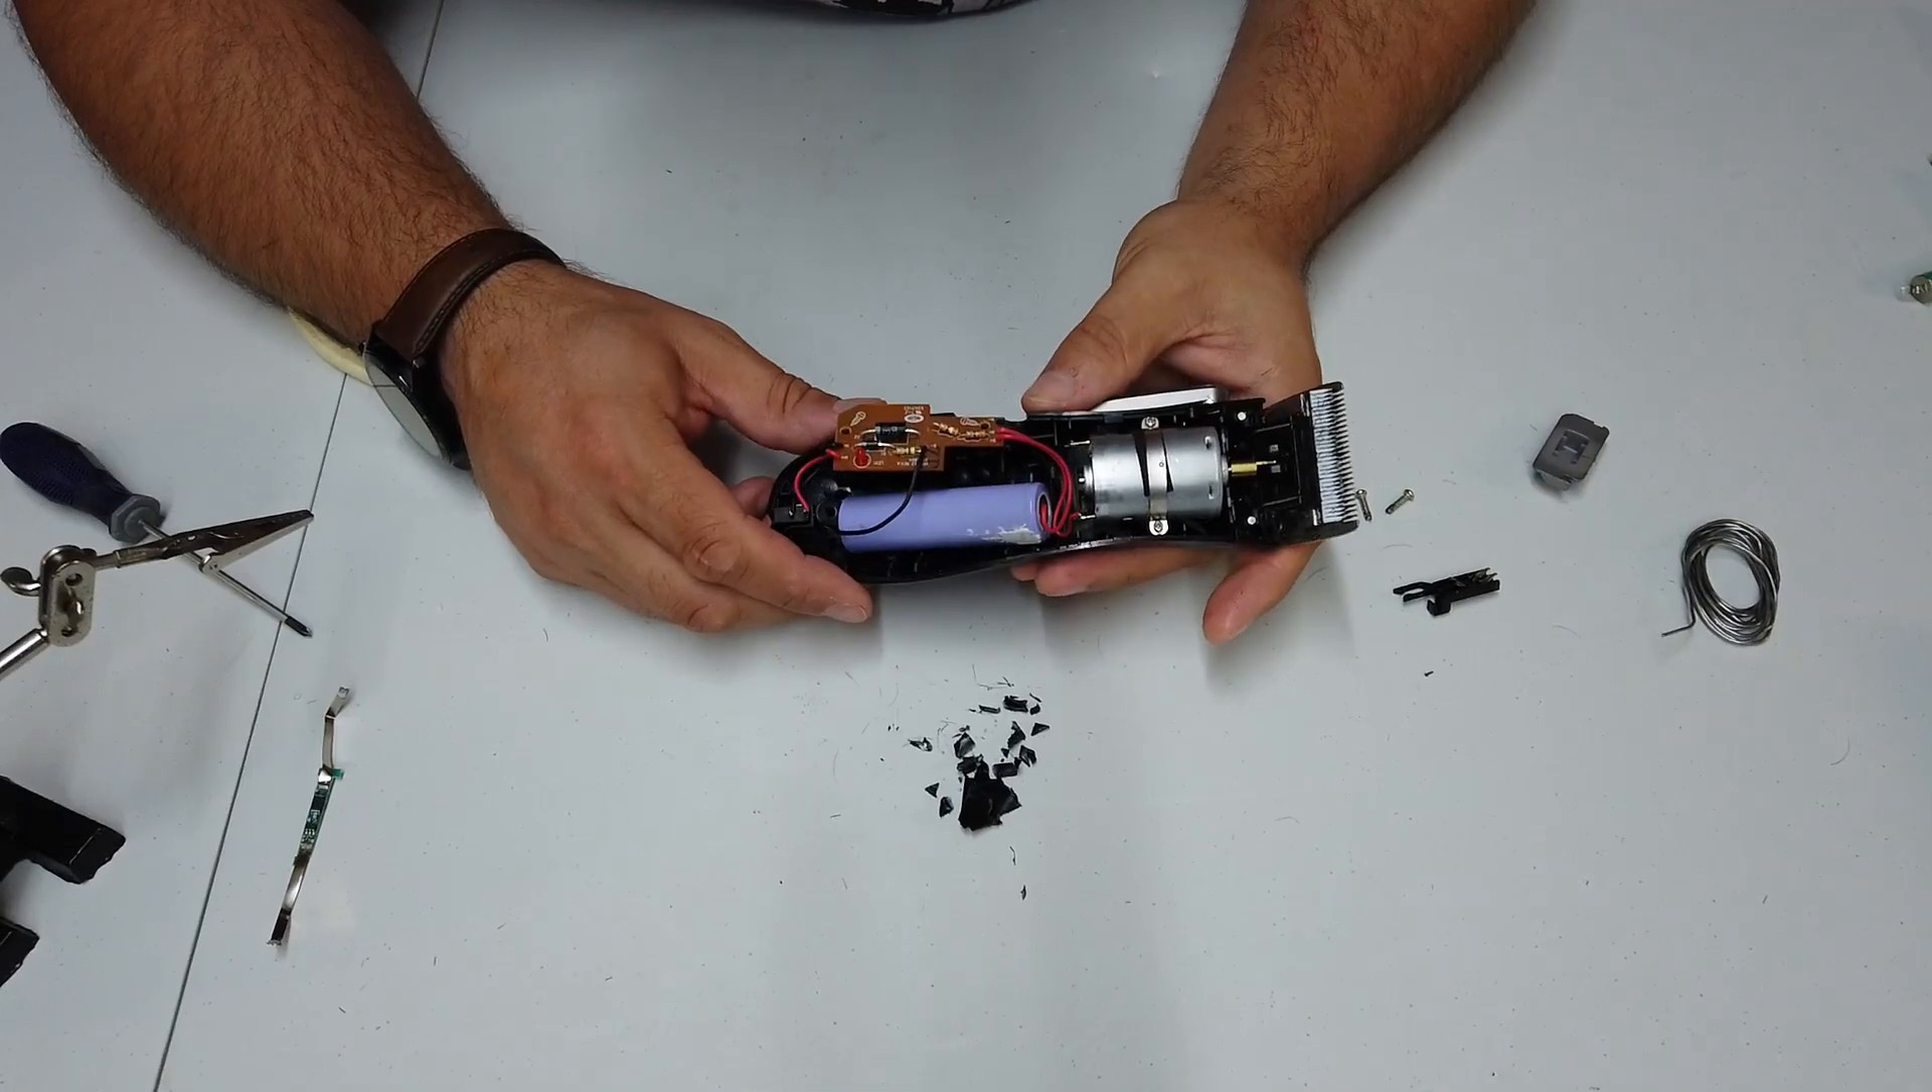I've done quite a bit of chopping in order to get that battery to fit in place there. But it is quite a snug fit.